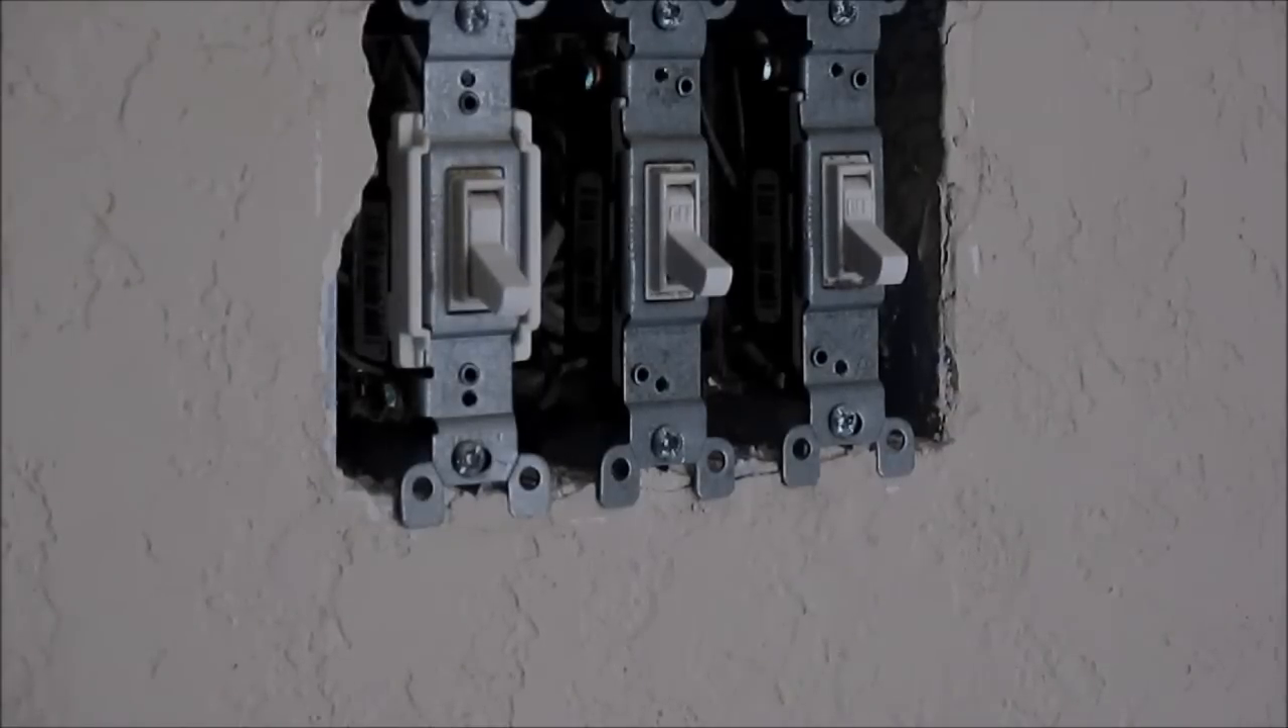We have the three front door light switches right now and we've taken off the base plate for it, but we're getting ready to take it apart.